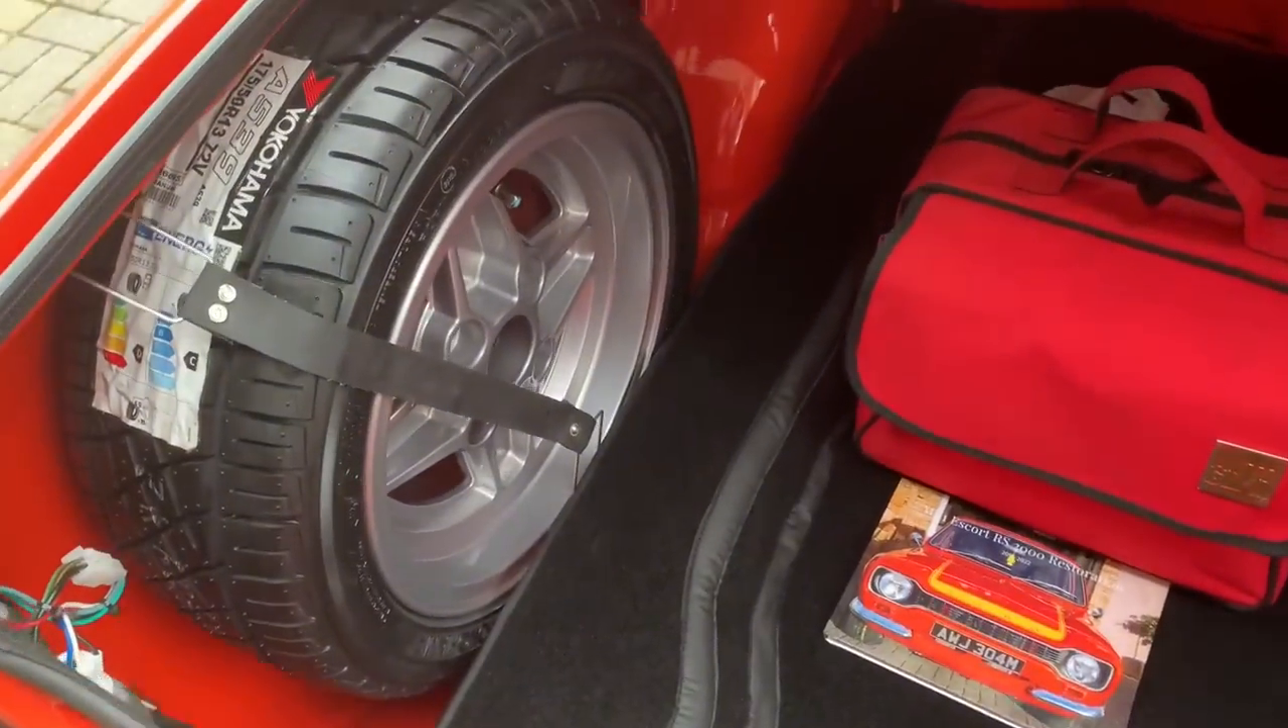Right we finally have our spare wheel in place I'm really really pleased with that fits really nice with the 175 tyre.